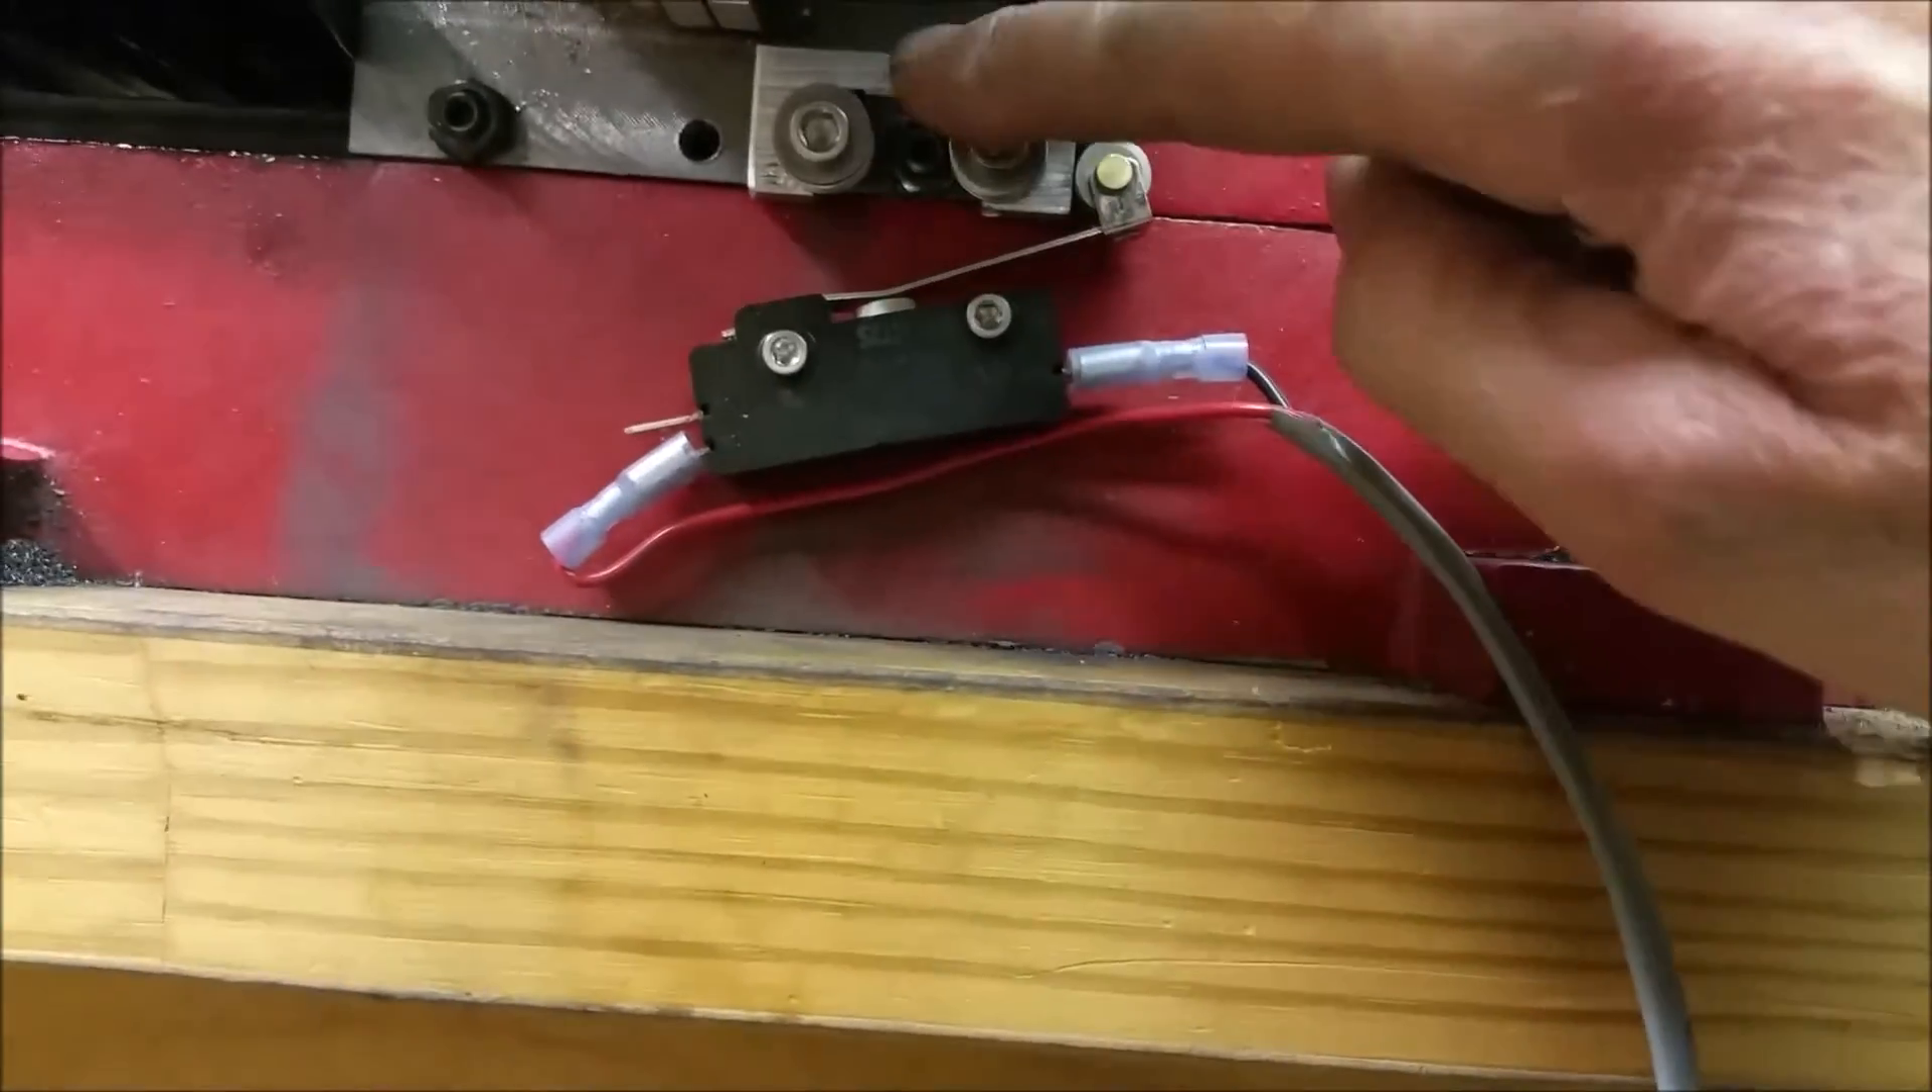Well, I got my Y-axis, uh, micro switch mounted in the little, uh, flag or the, uh, block there.